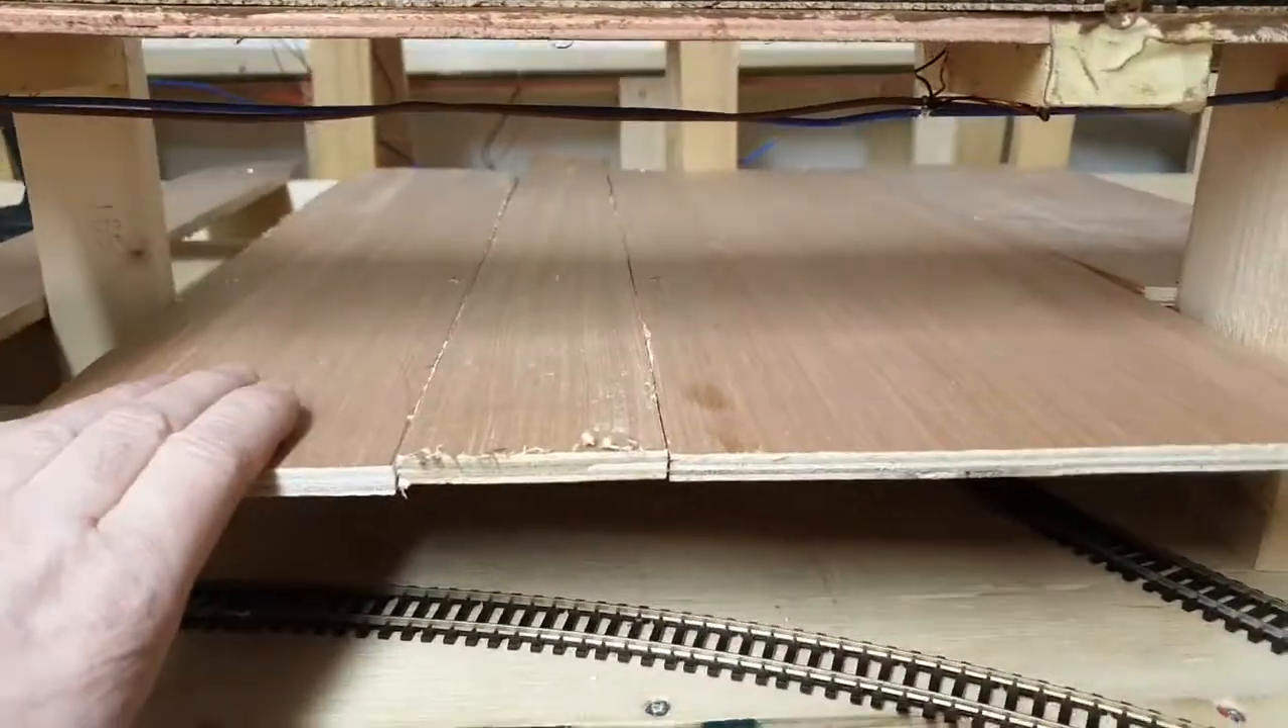I've got some covering now over the lower level tracks.